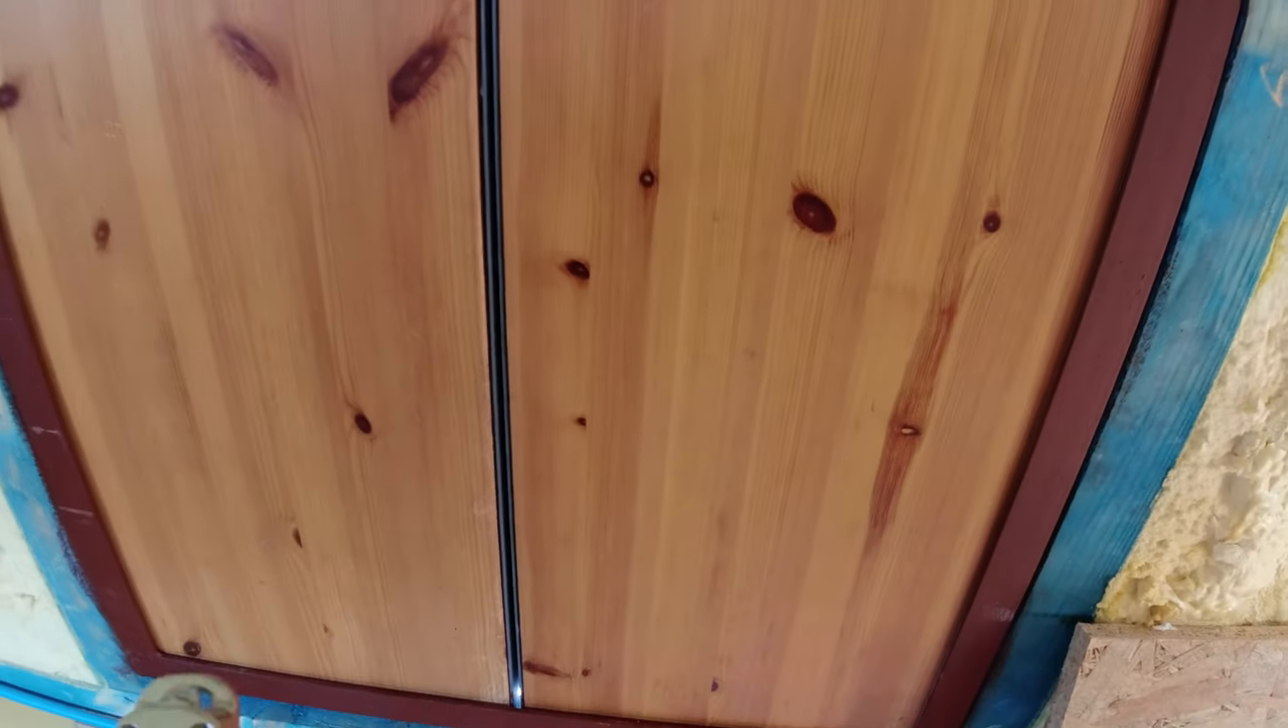All right the doors are on.